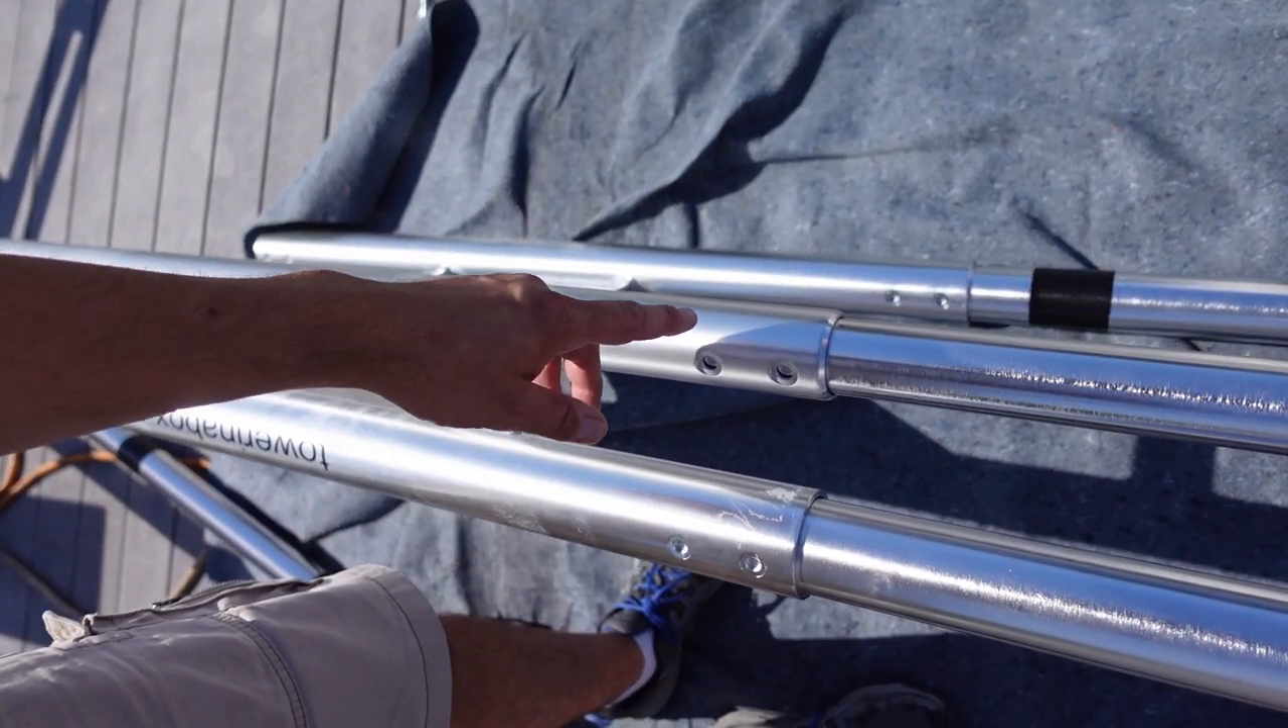I managed to get these these three pipes put together slid into each other.